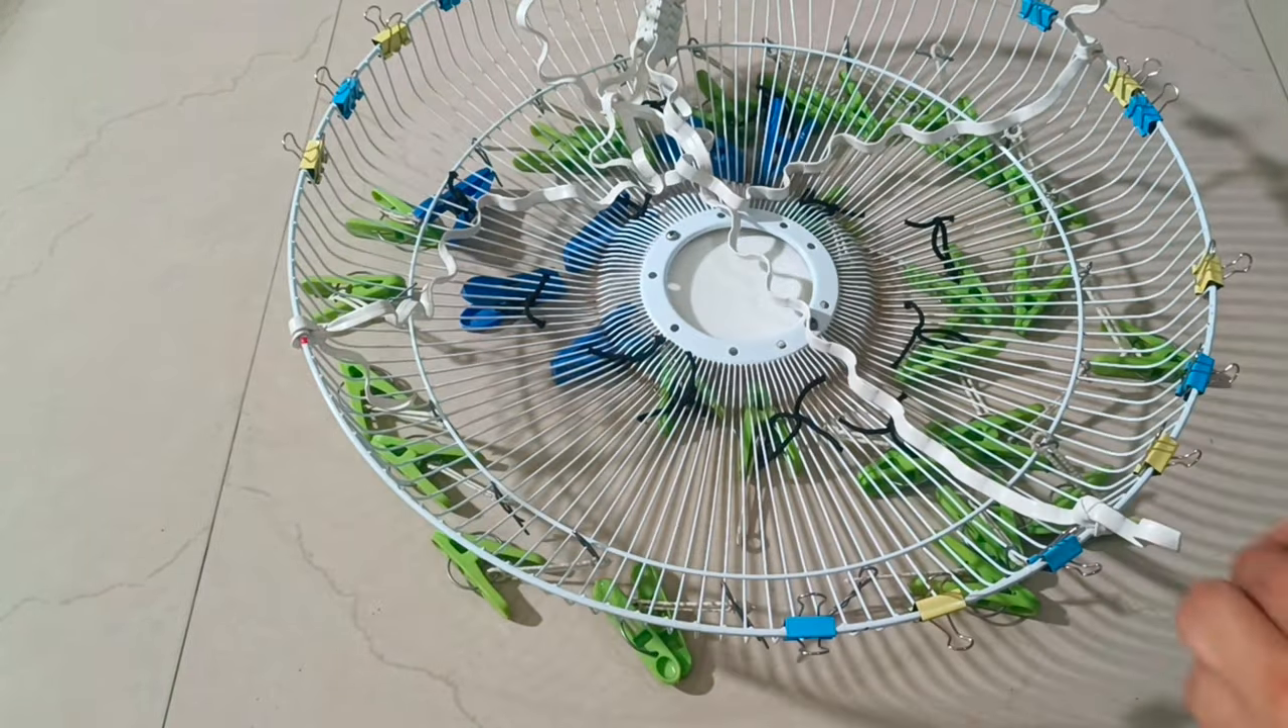پیپر کلپ جو ہوتے ہیں وہ میں نے یہاں پر لگا دی ہیں۔